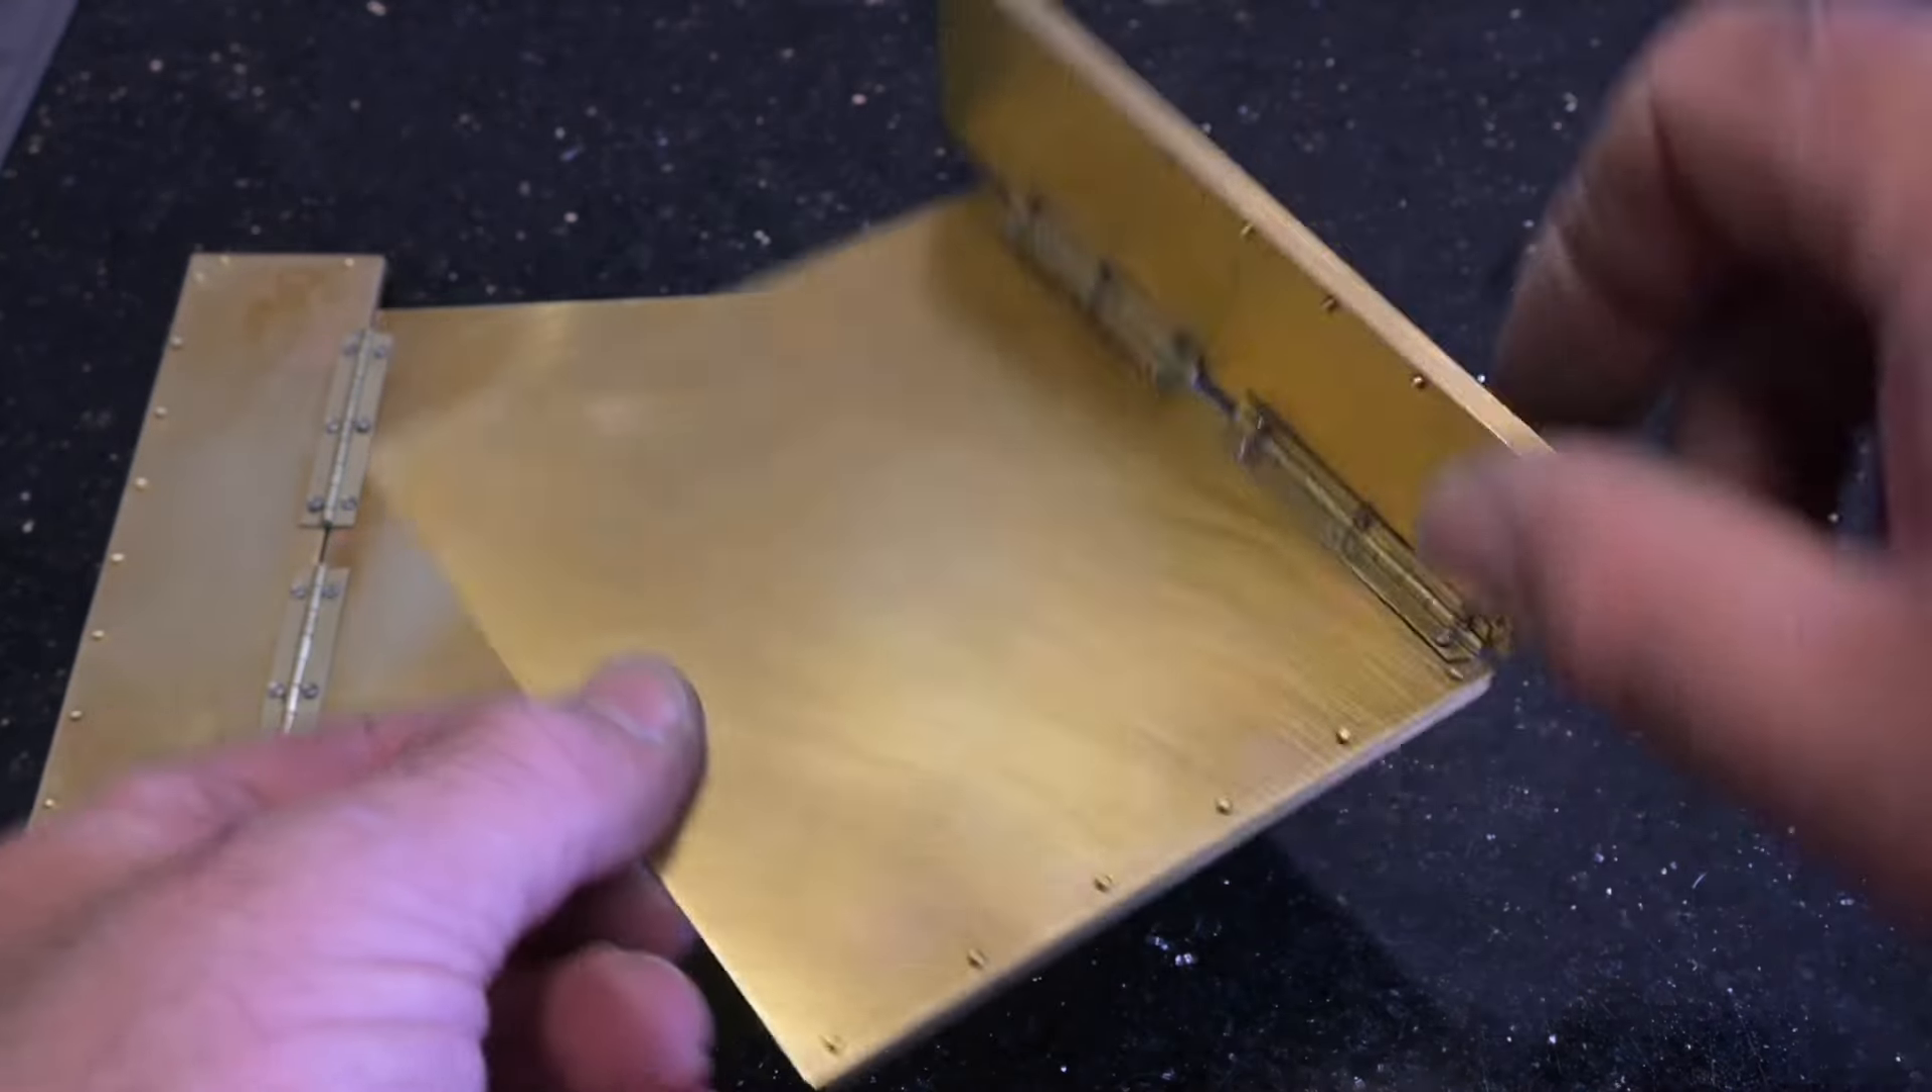I've marked out the position for the screws and fitted them. And they hinge nicely.